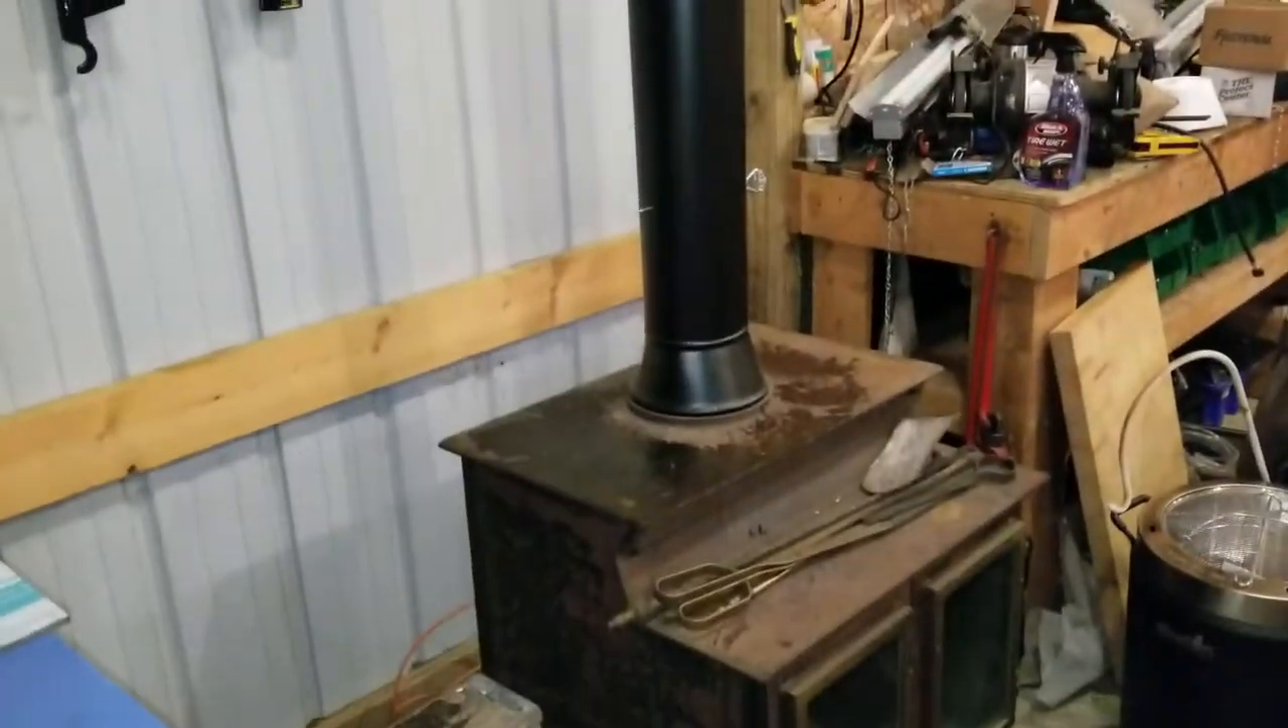You can see the stack there looking good on the stove, nice and level.